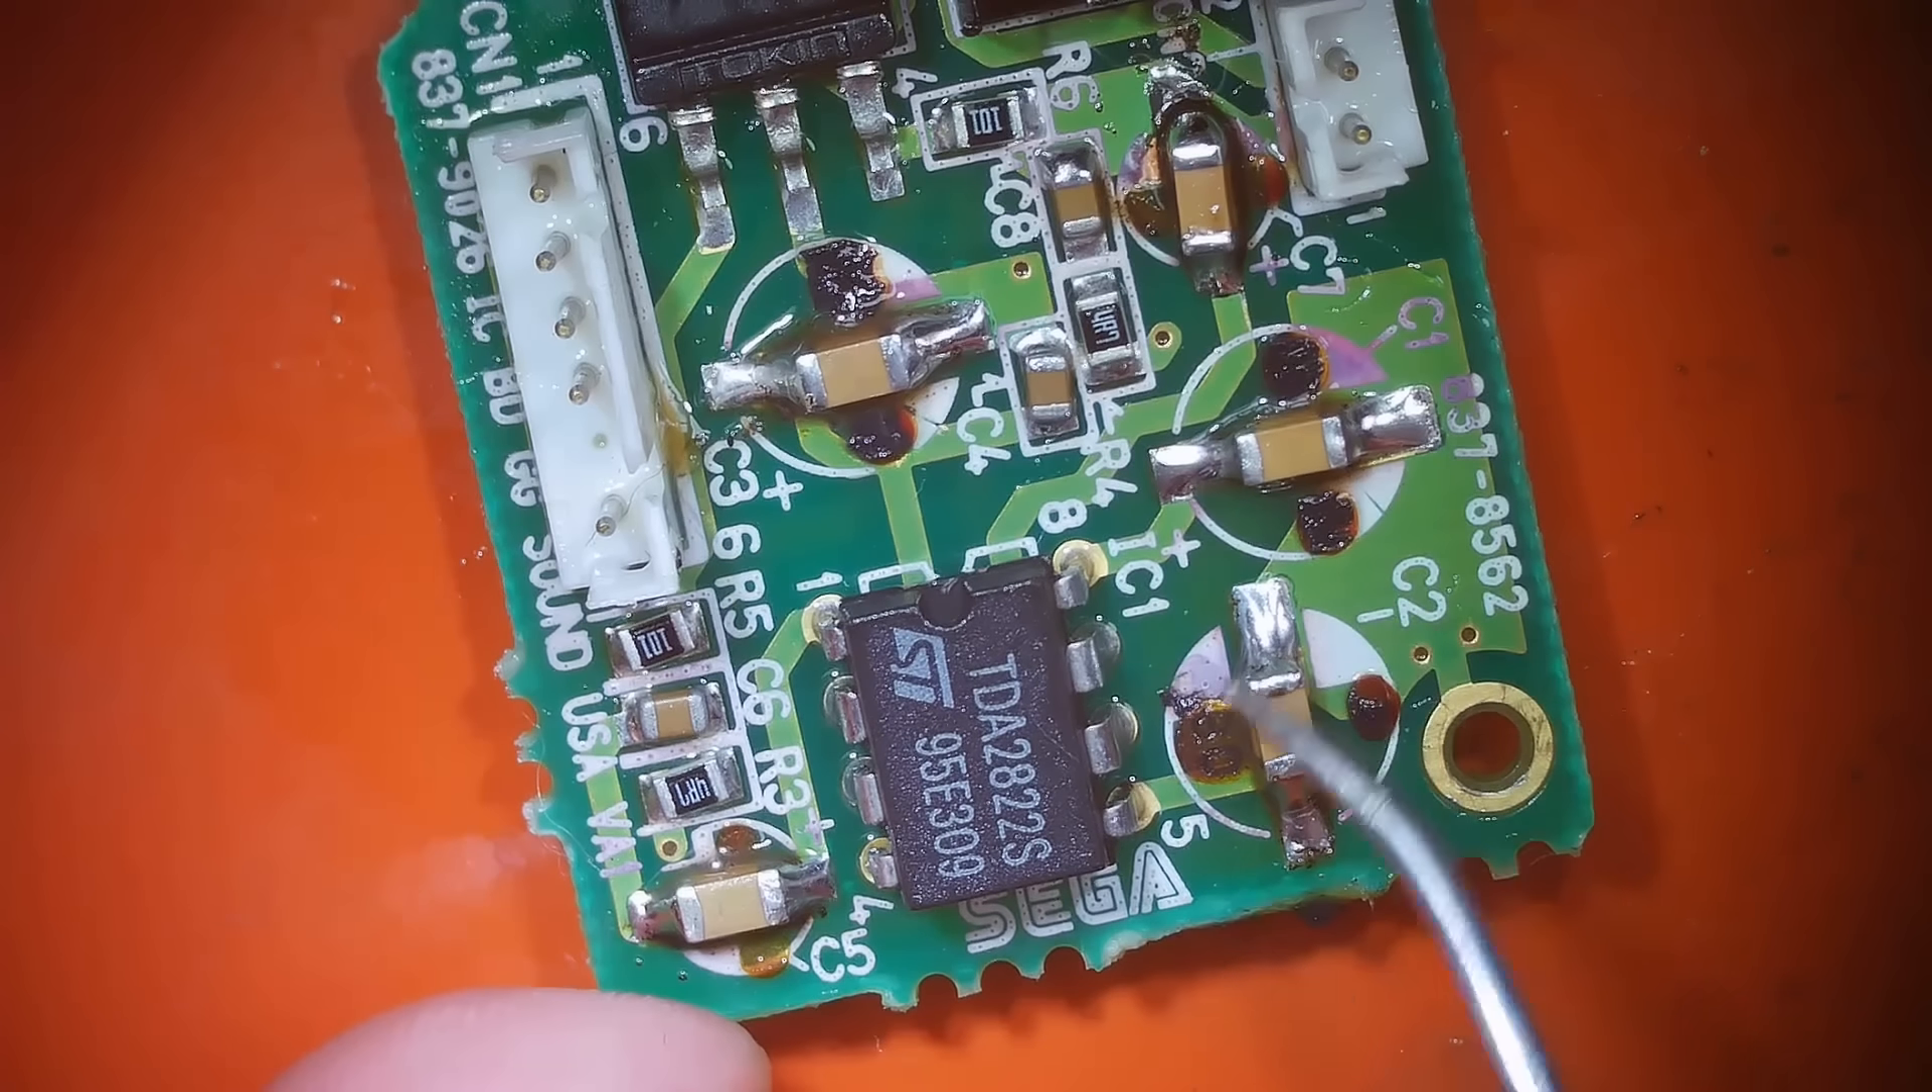And all of these five capacitors are all soldered on.